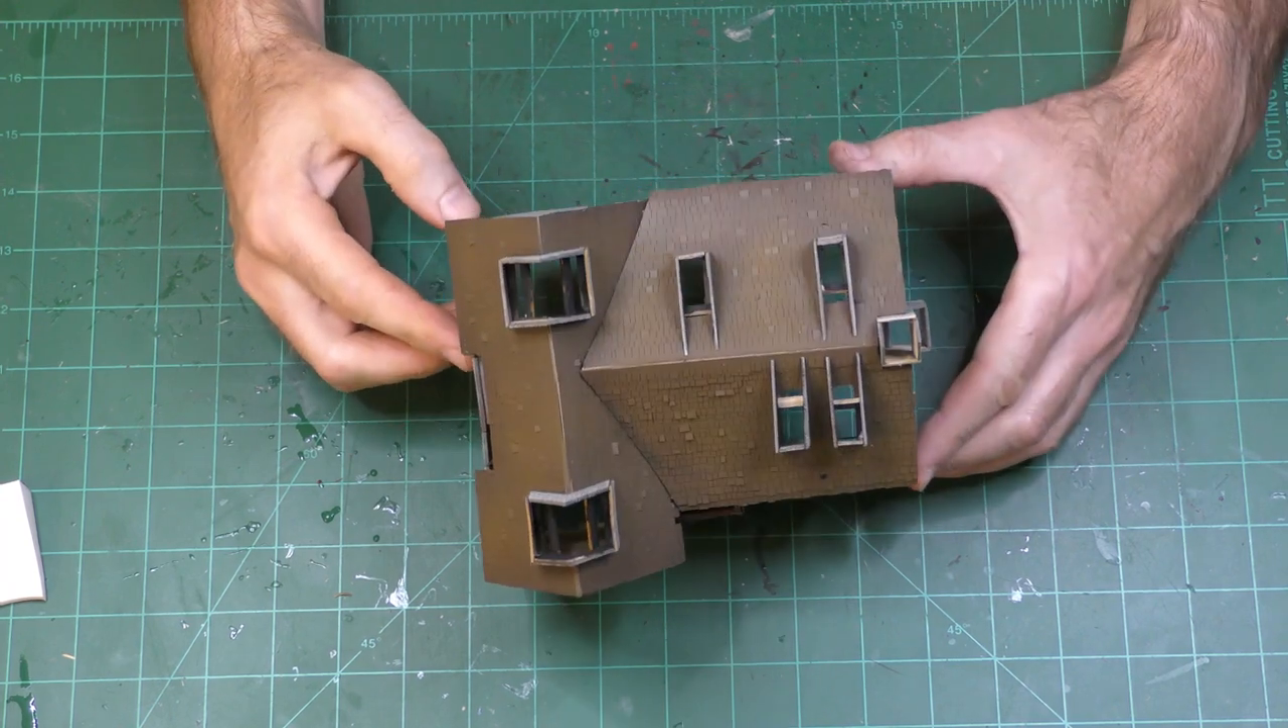At this point I have my dormers glued in place.